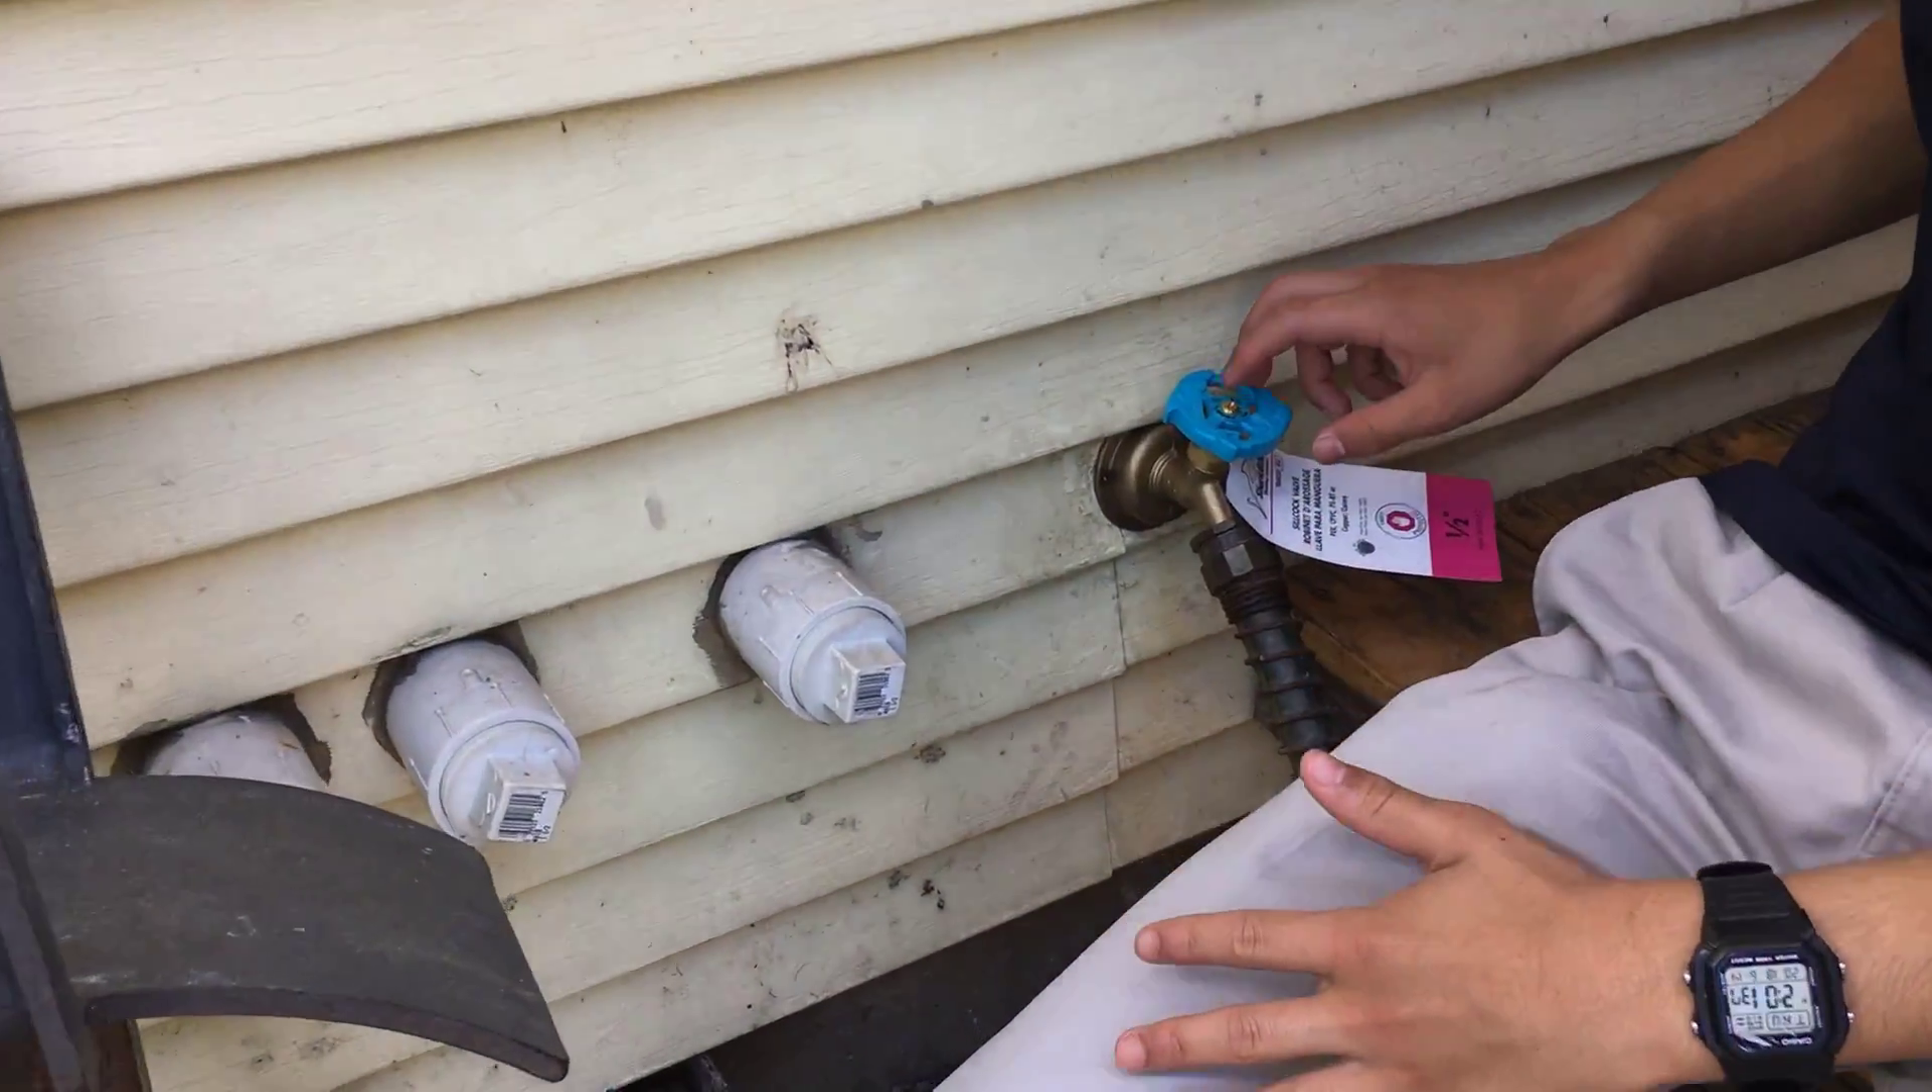Alright, so as you can see, we installed the faucet.